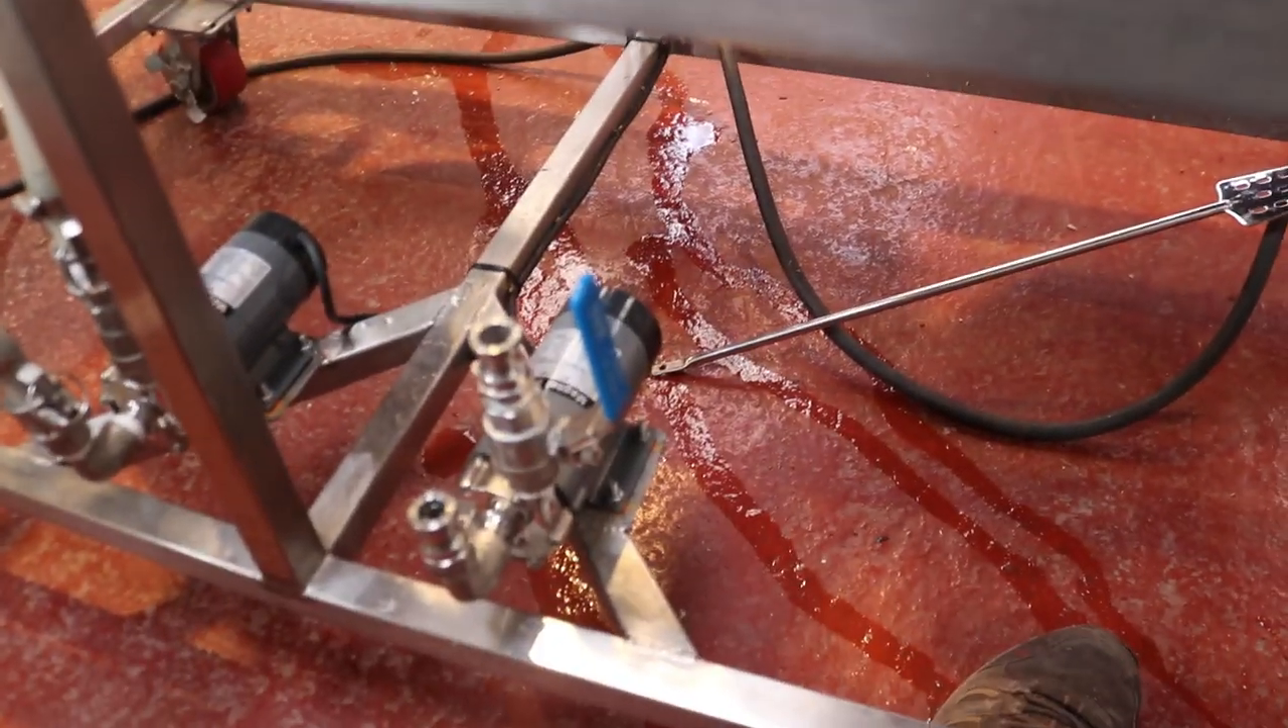So we've now installed a valve on the outlet of this pump.